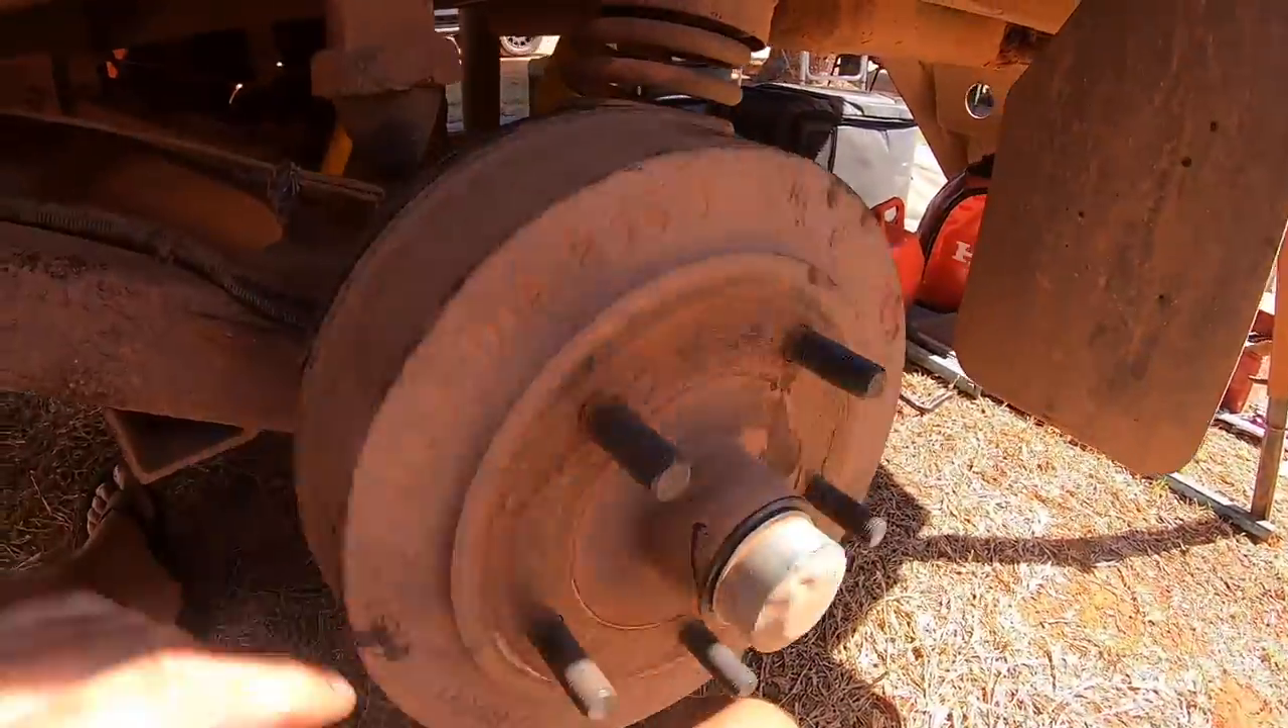I've got to the stage where I've got the hub back on.